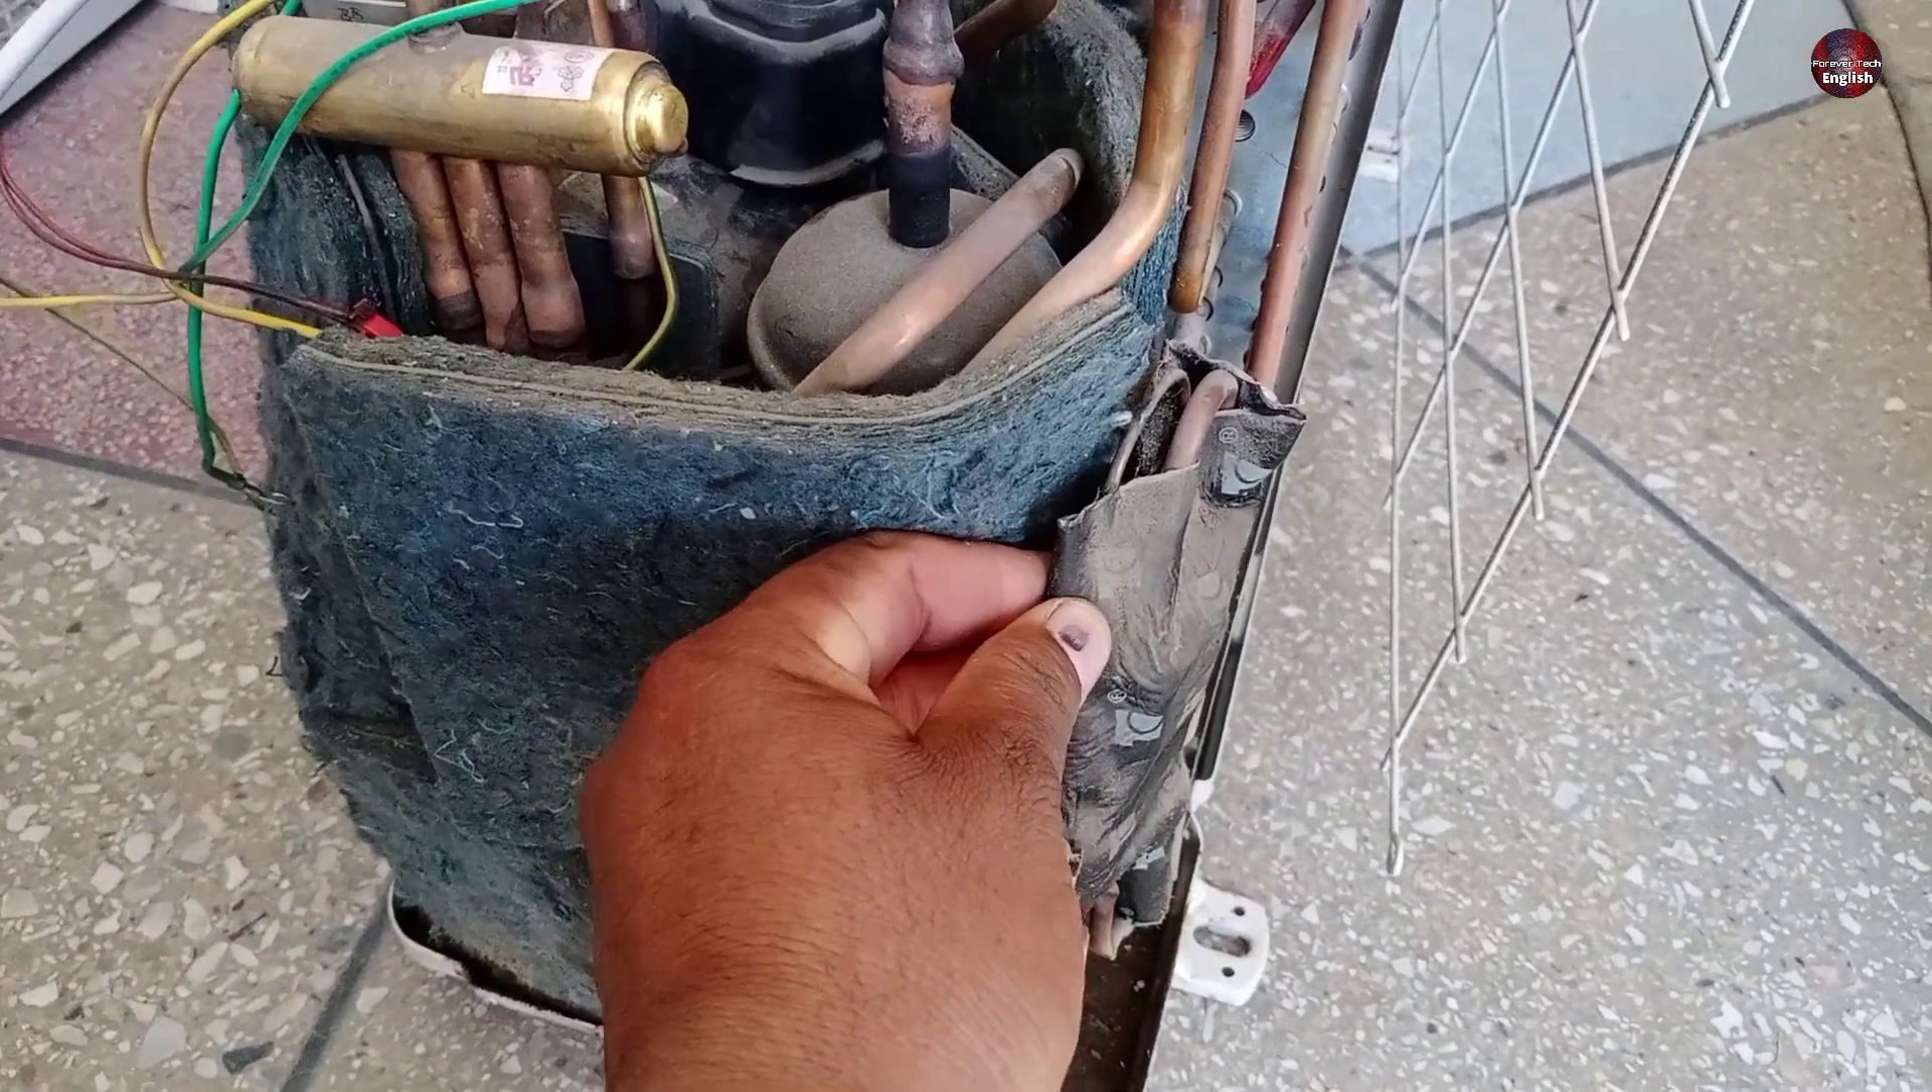Now, I have removed the cover of this outdoor unit.